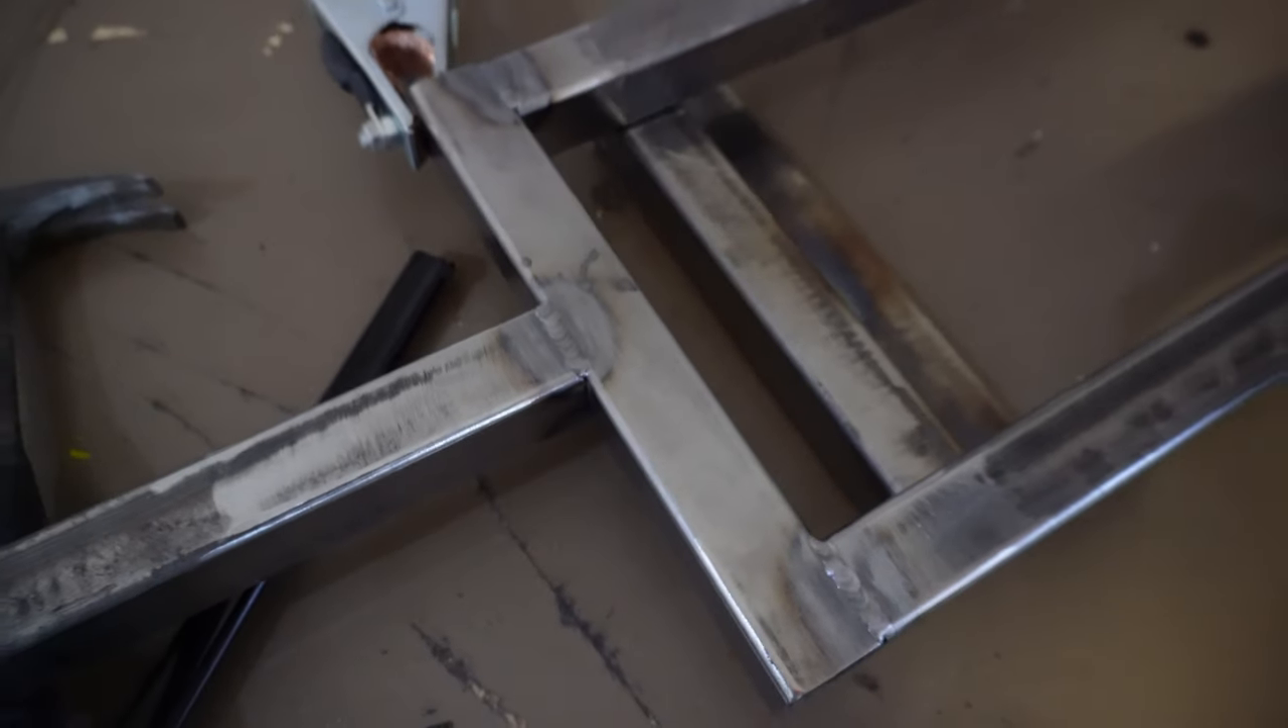Okay guys, last night we welded up a frame for our inverter box and our step down box.